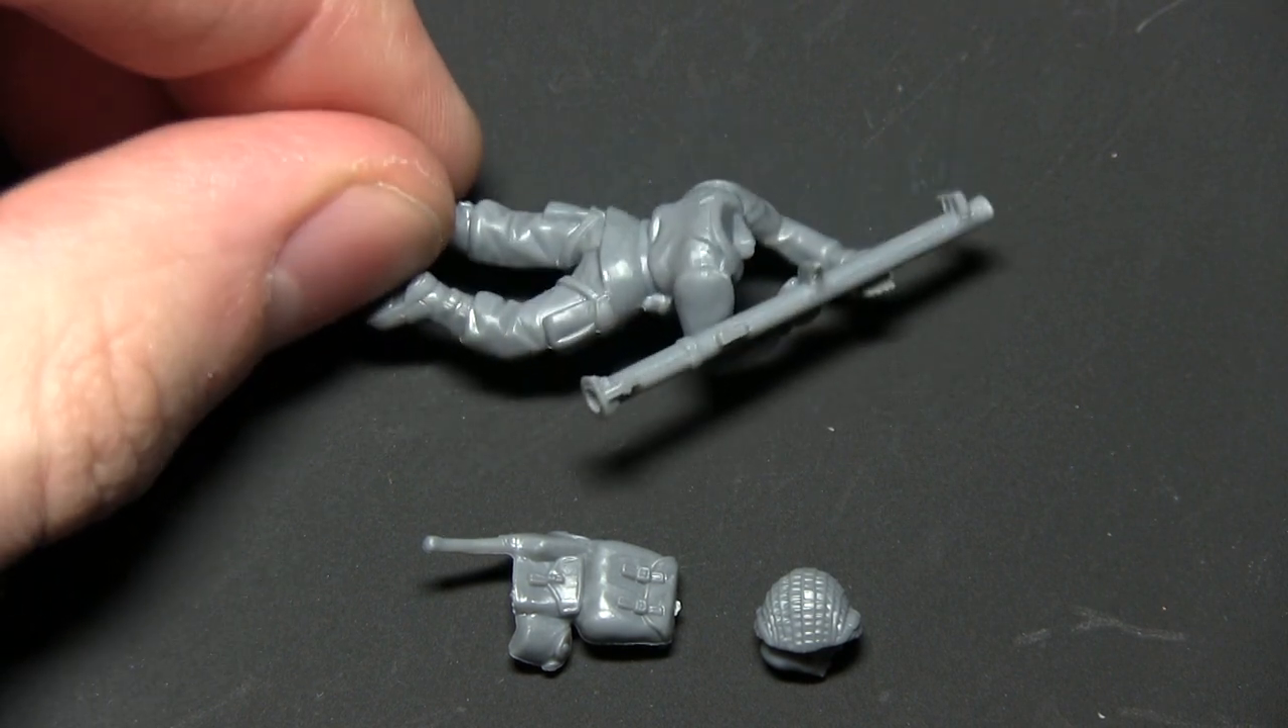So here you can see we've glued the bazooka onto the arms and it looks like the bazooka has been held at rest as the paratrooper waits in ambush.